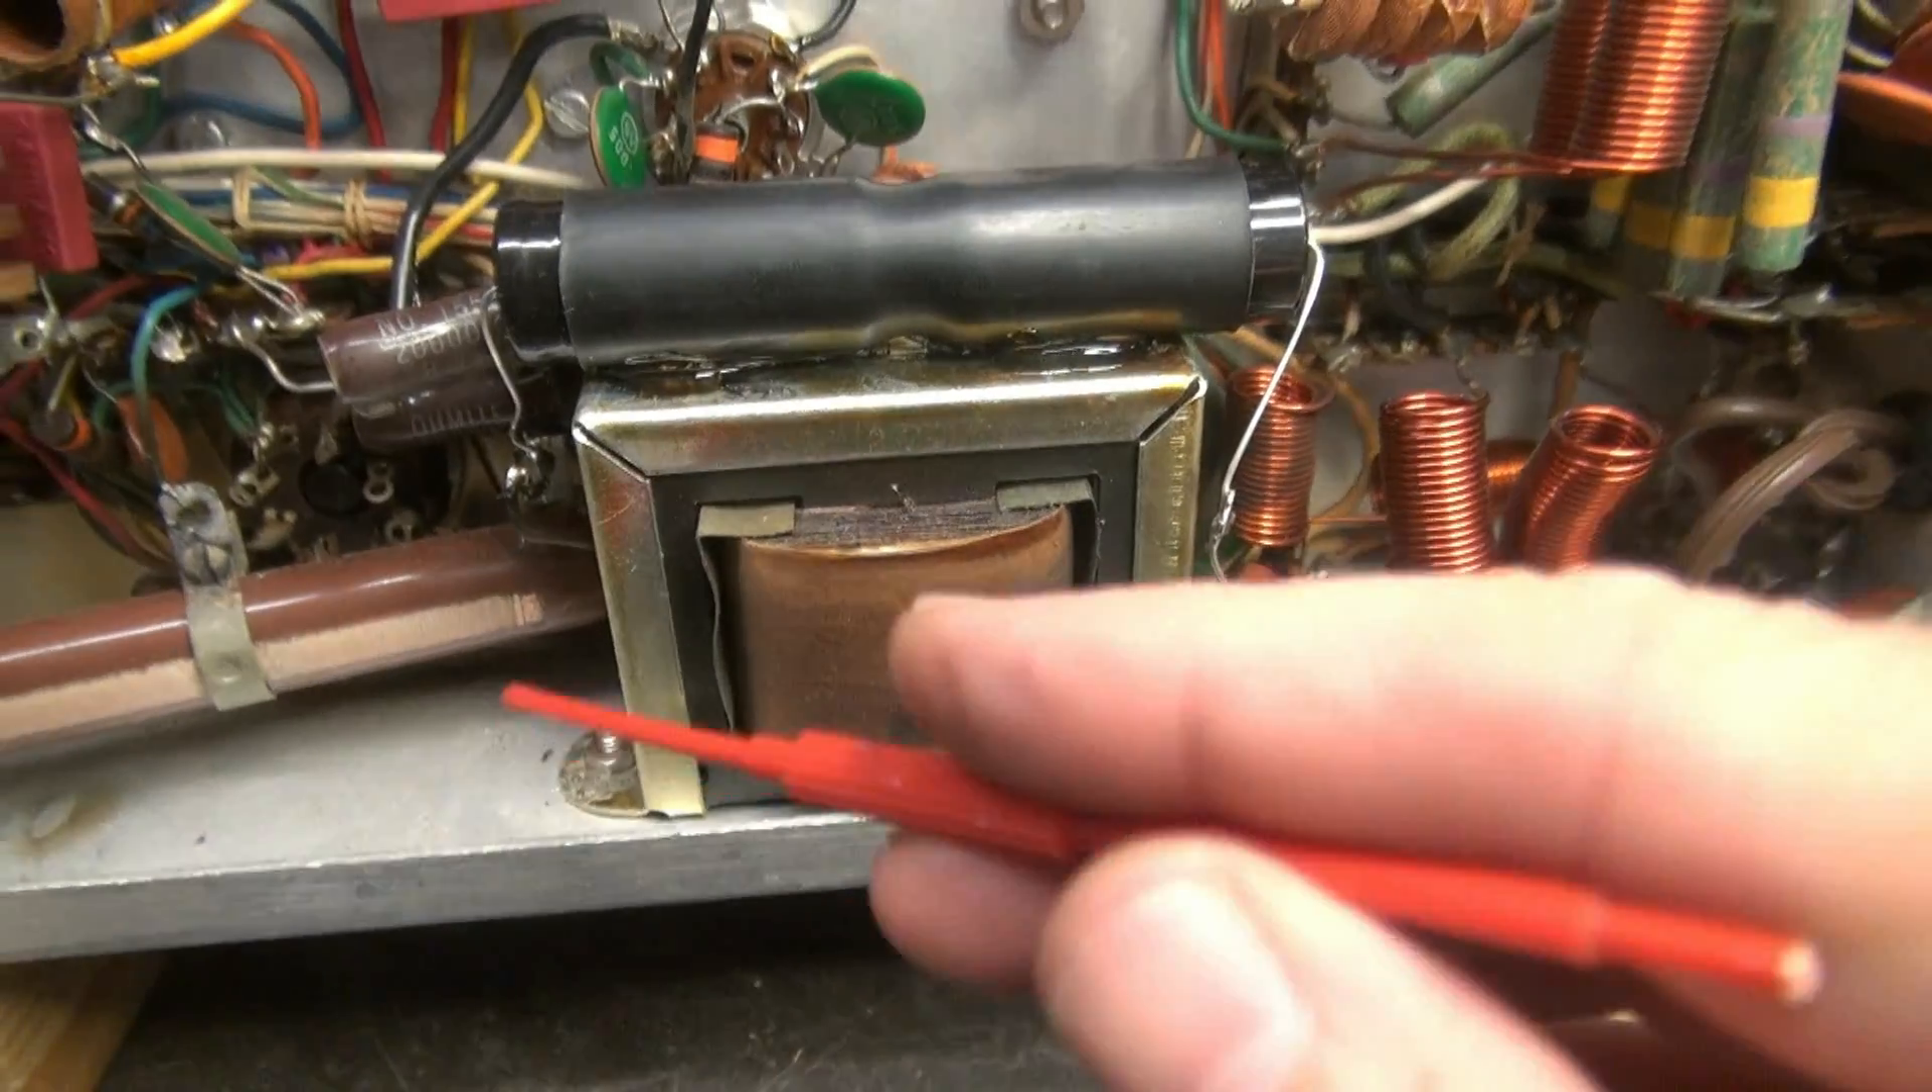New high voltage cap is installed.